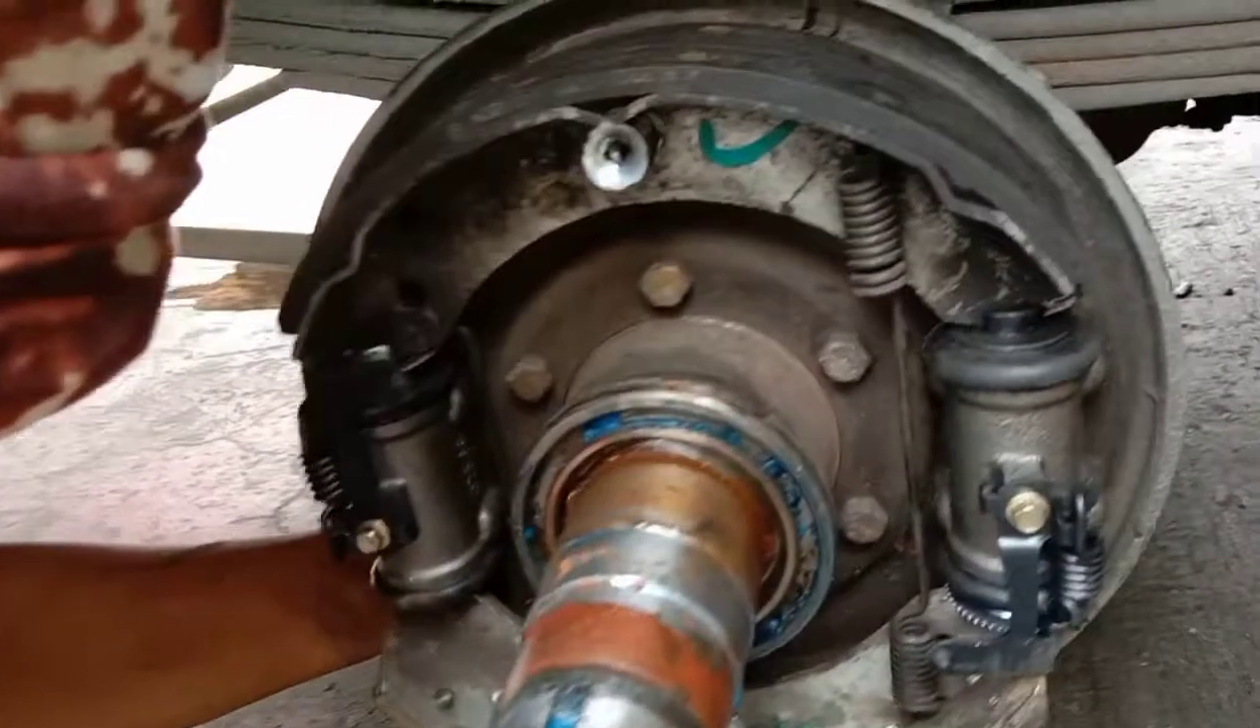Ayan po nakabit na po yung dalawang brake cylinder.